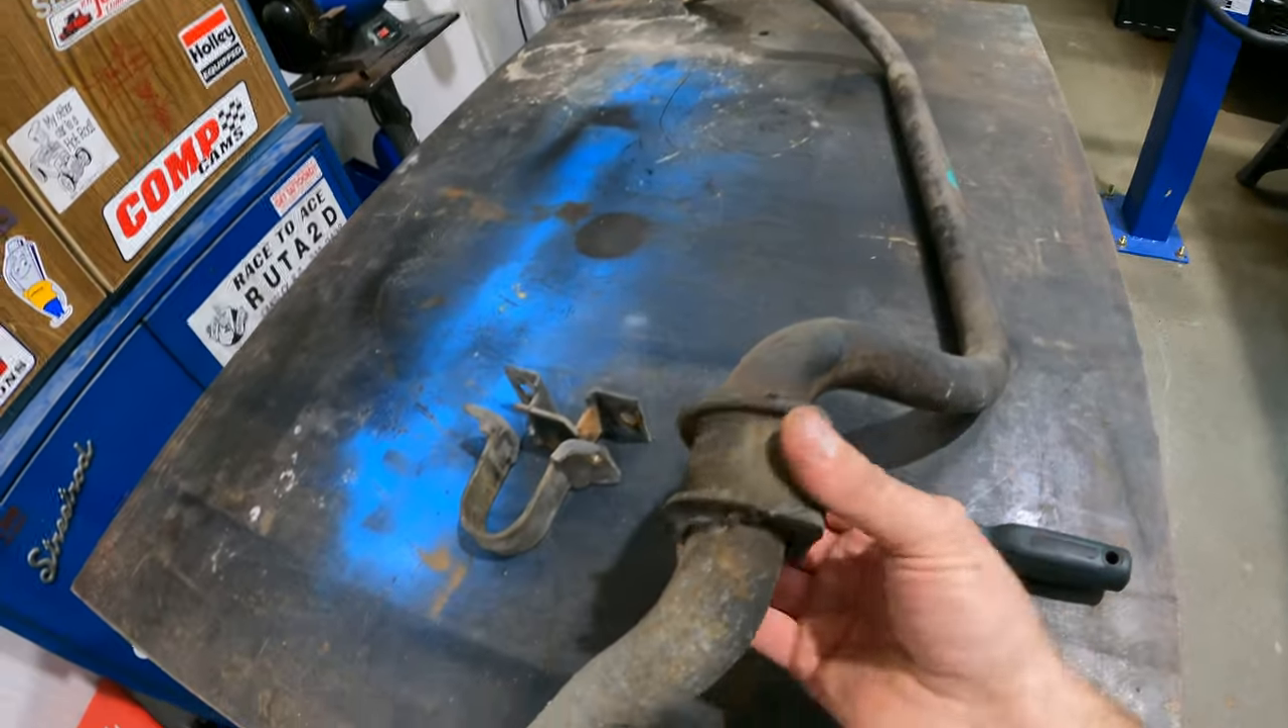And now, I've already pried one of the brackets off of the rubber here.